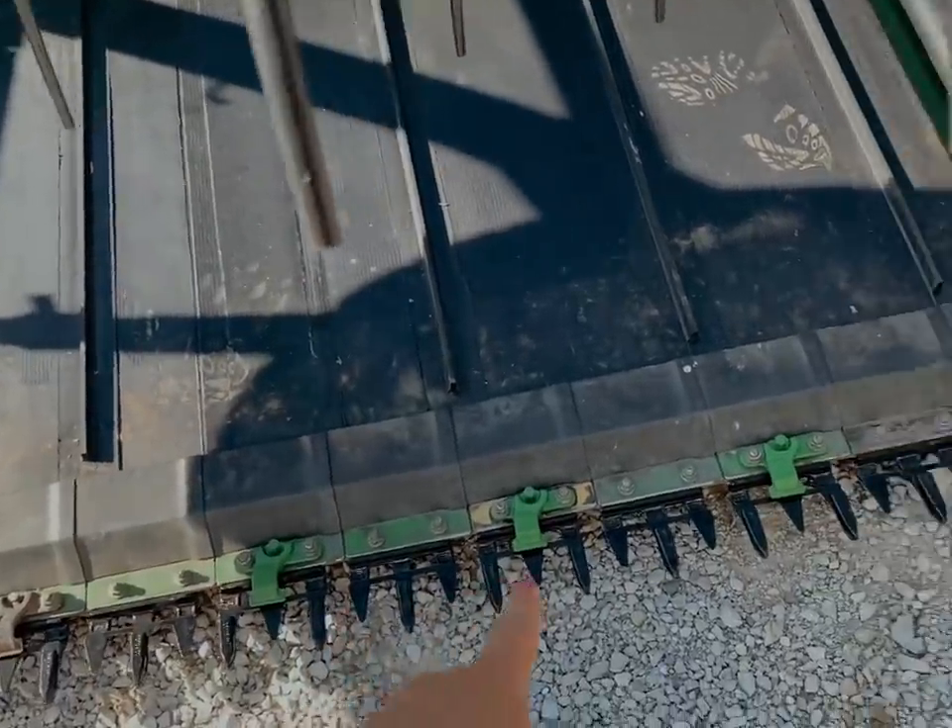So for the most part, we've got the head pretty much done. We've got the belts back on.